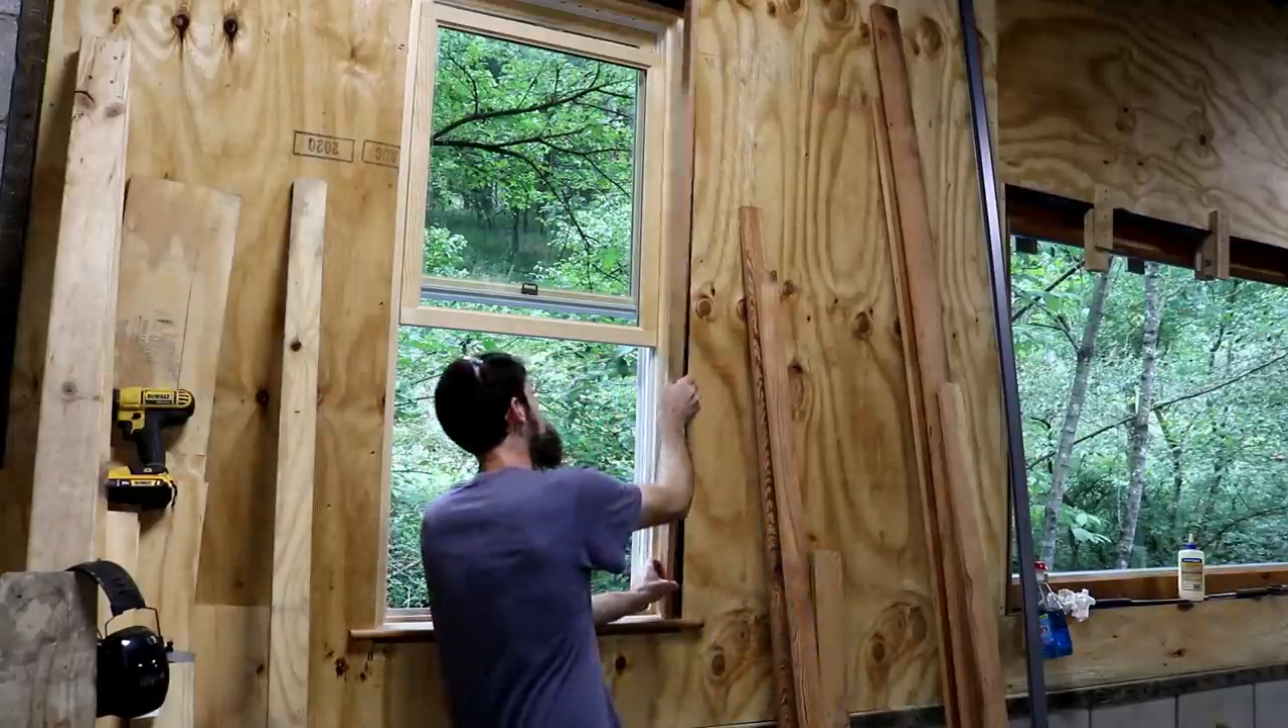So luckily these windows won't need trimmed on the outside and because these windows weren't made for this wall, we have a gap here that'll have to be filled.